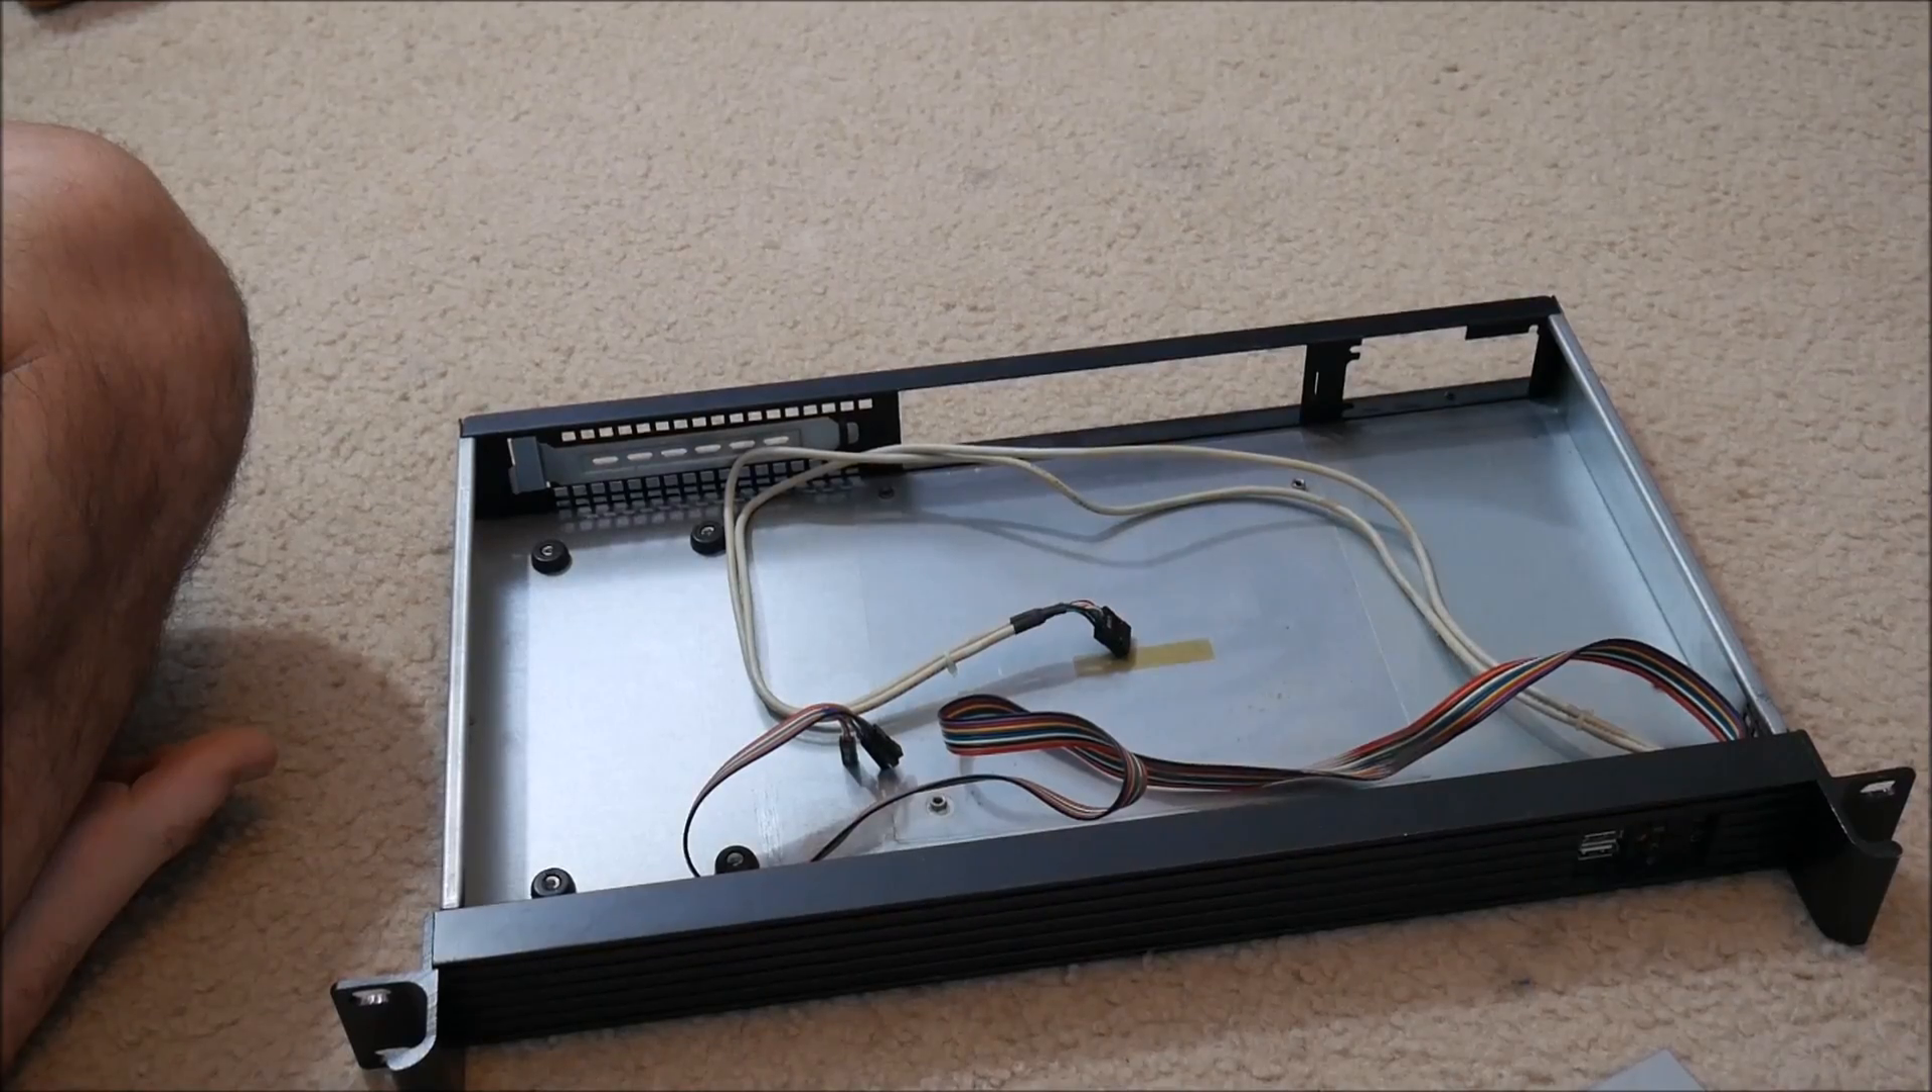So basically we've removed all of the fans from the front. We've removed the power supply. We've removed the old motherboard, the old hard drives.